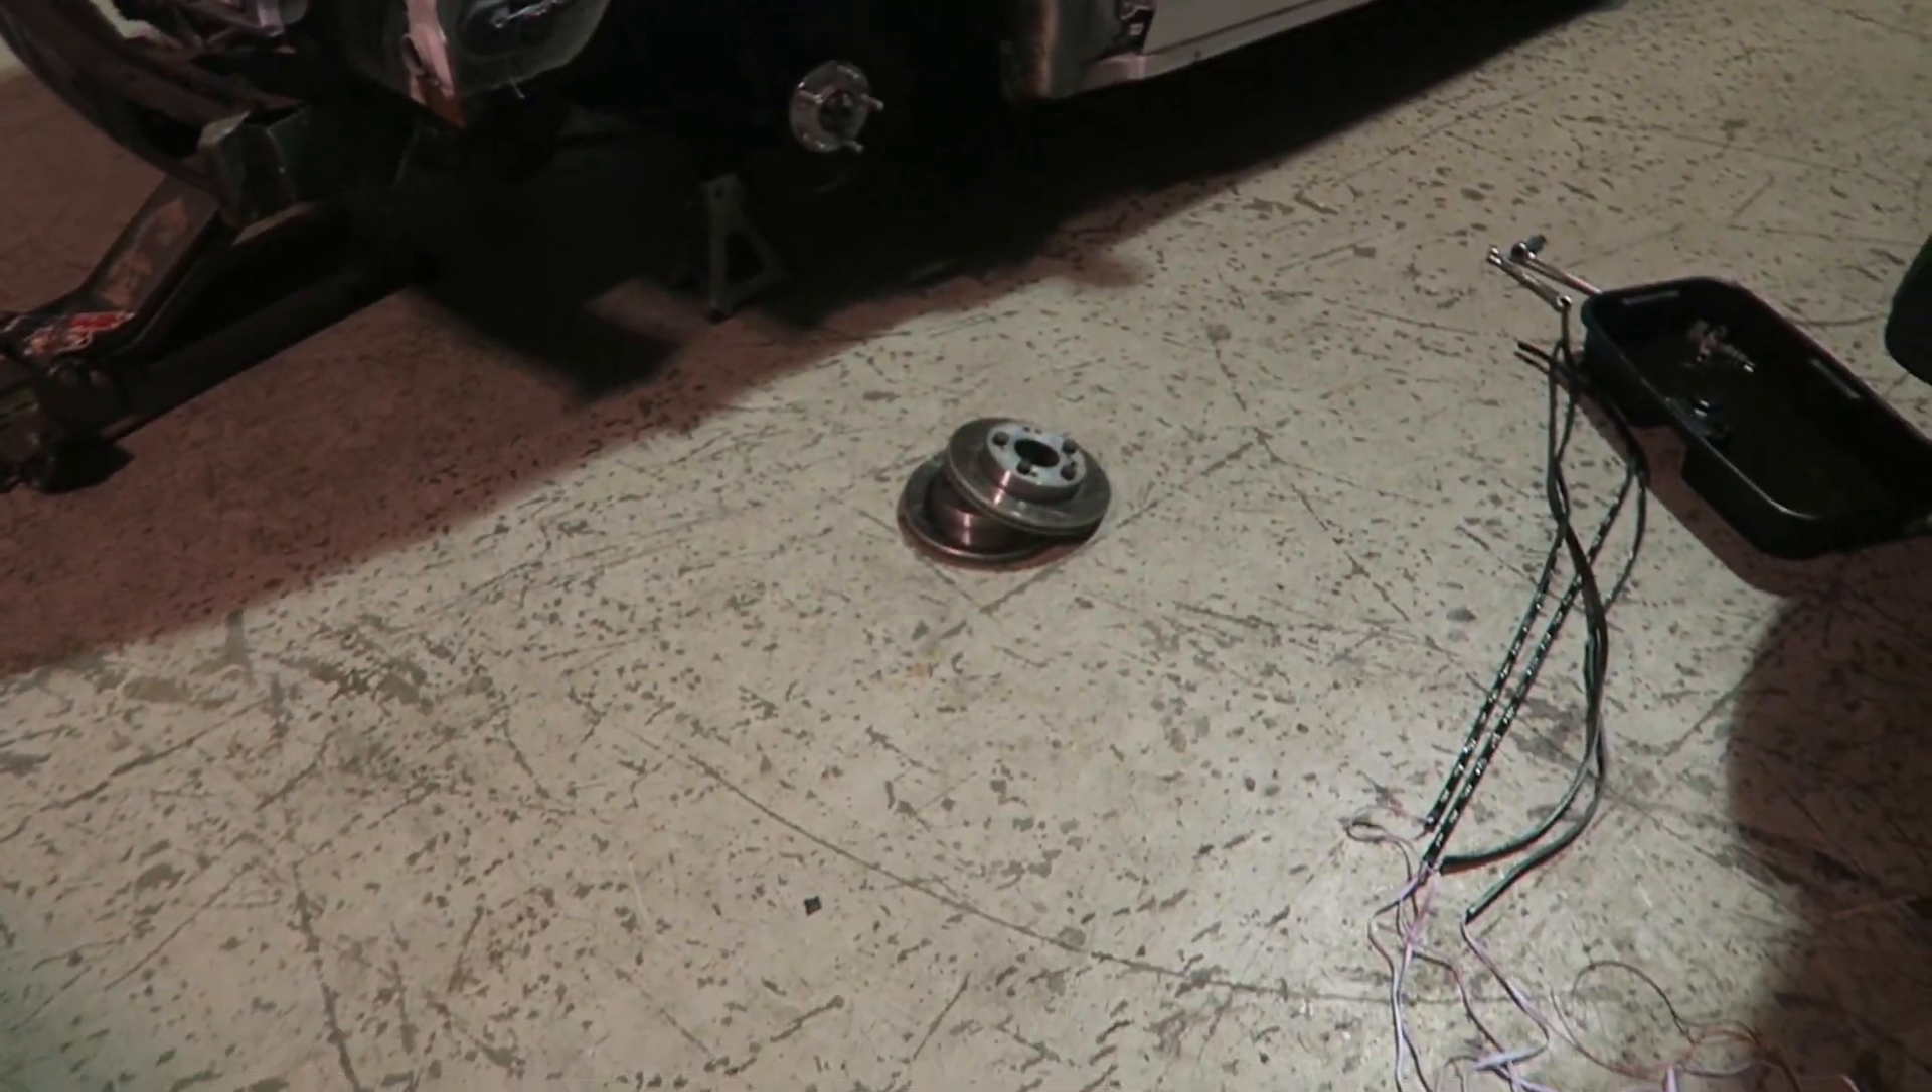So I have to put the brakes back on this thing since I borrowed it for my car at the last drift event.